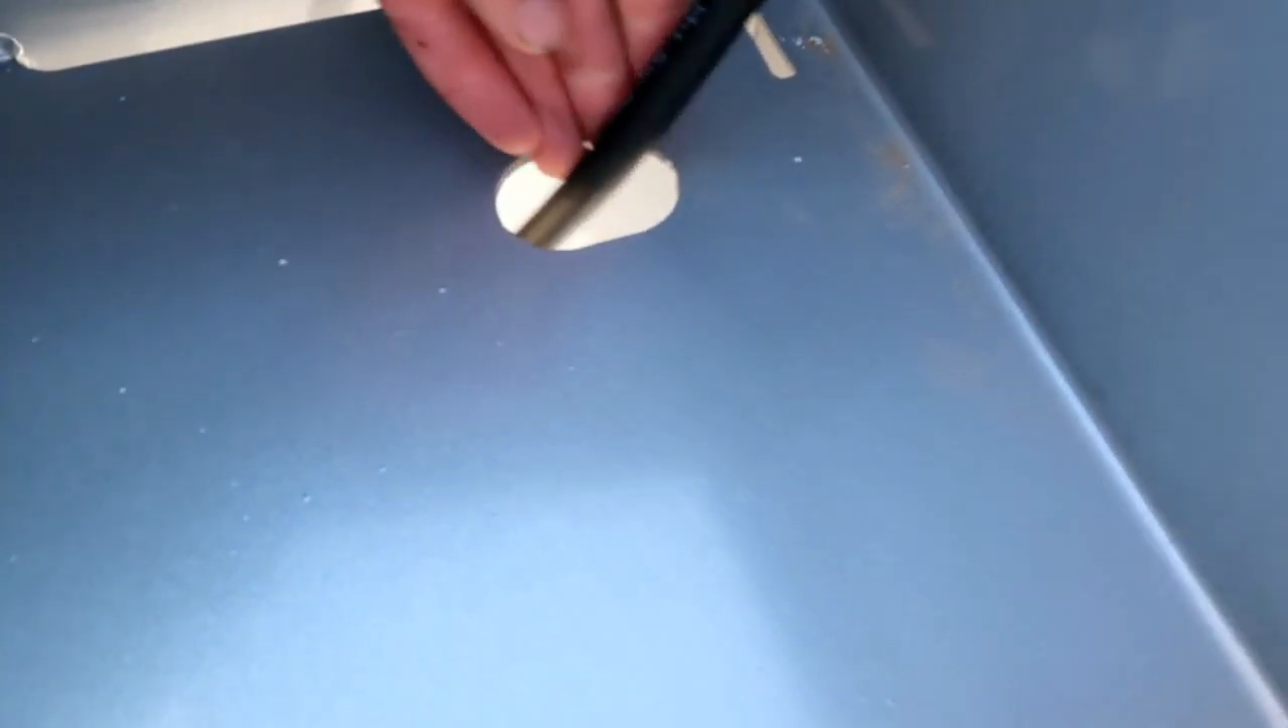And, you know, like I said, they've got, looks like they missed actually a, they missed a grommet right here.